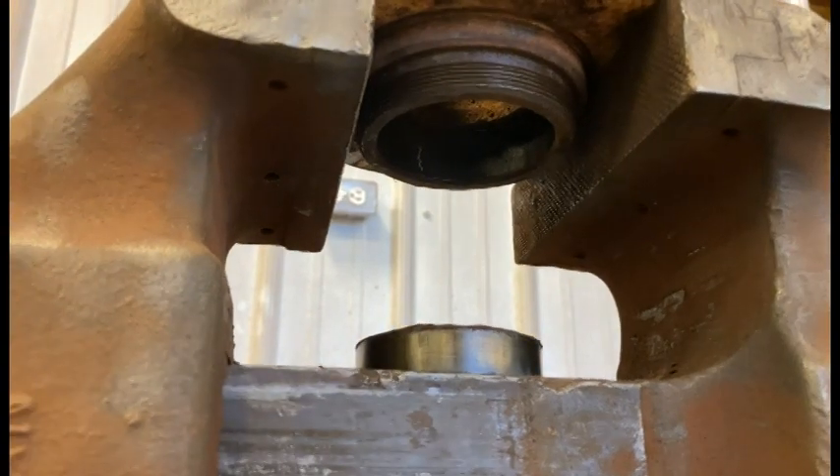So we got our race out.